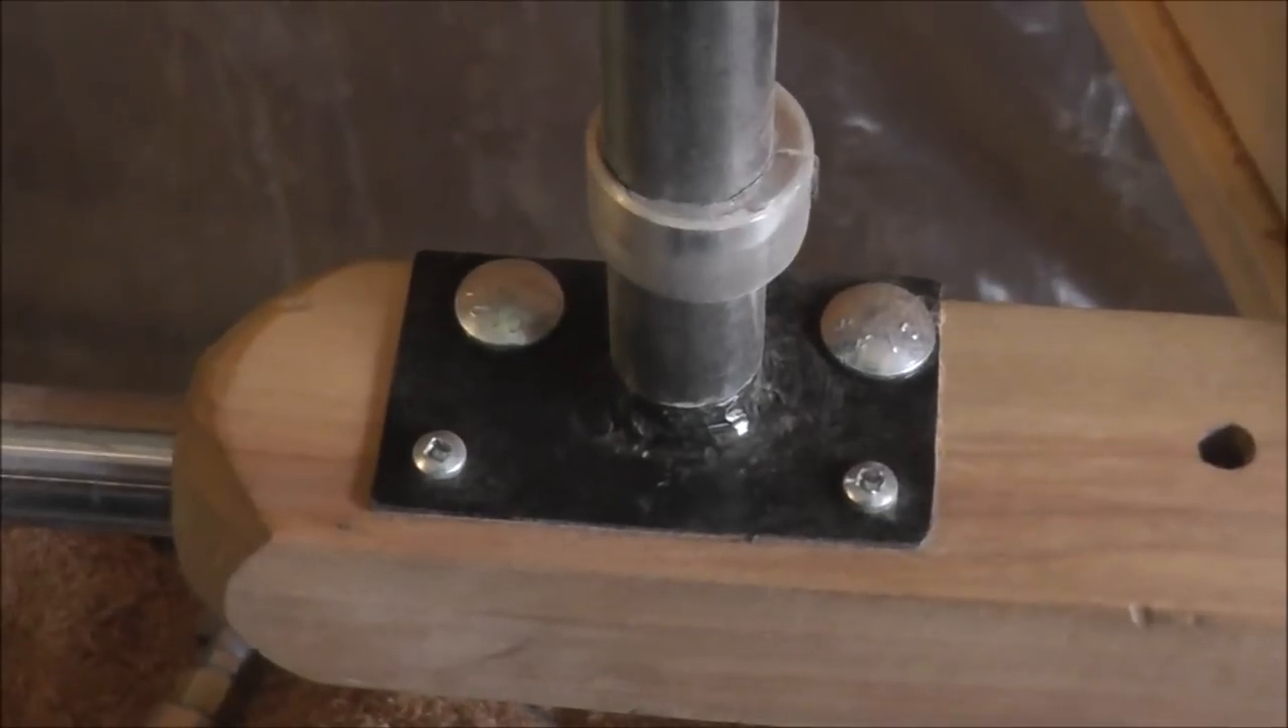Okay, there you can see the mount that I made. It bolts on with the two bolts for tightening the boring bar in. And two additional screws.